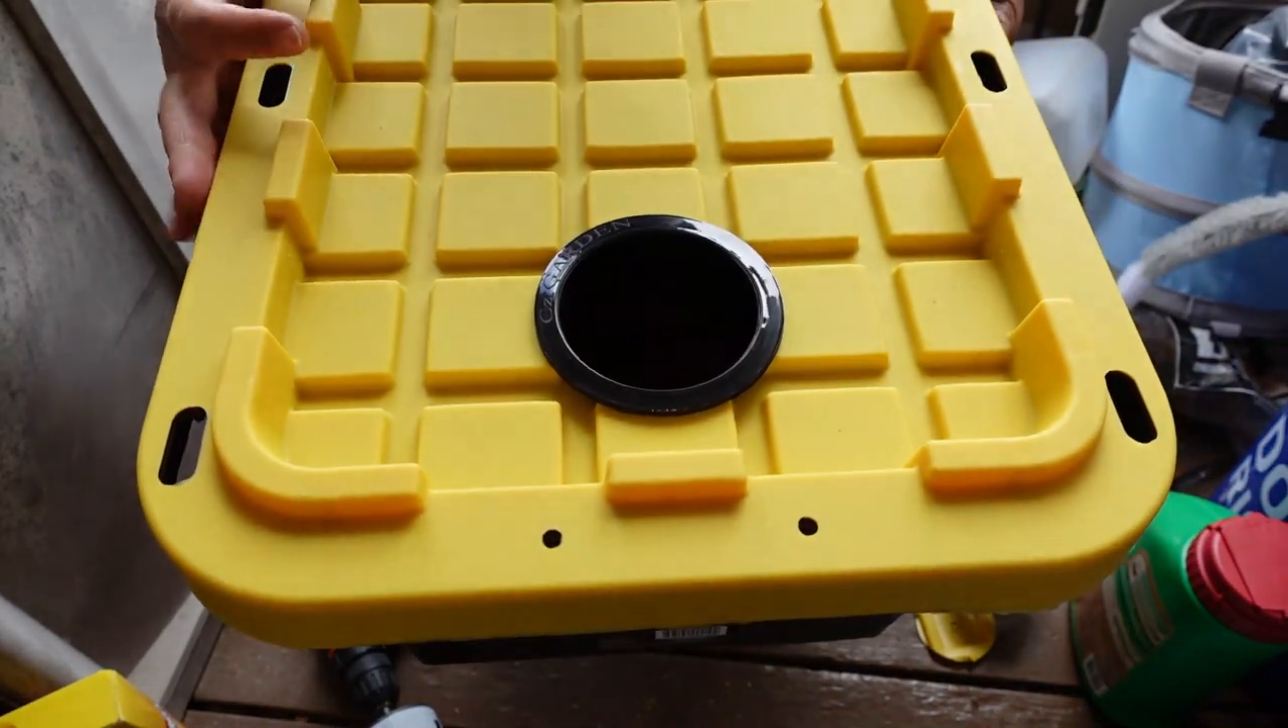As you can see these cups fit right in perfectly and they hang and they're not gonna fall through.